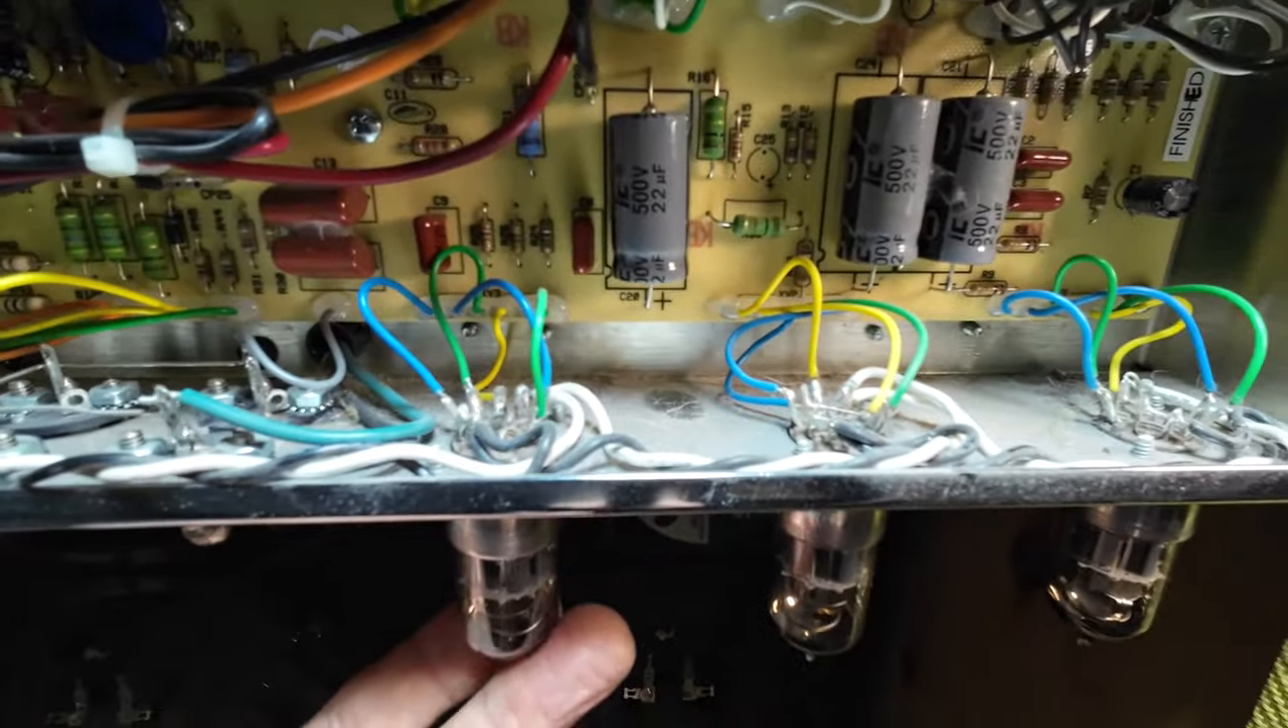These tubes are mounted properly on the chassis they're not mounted on the board.